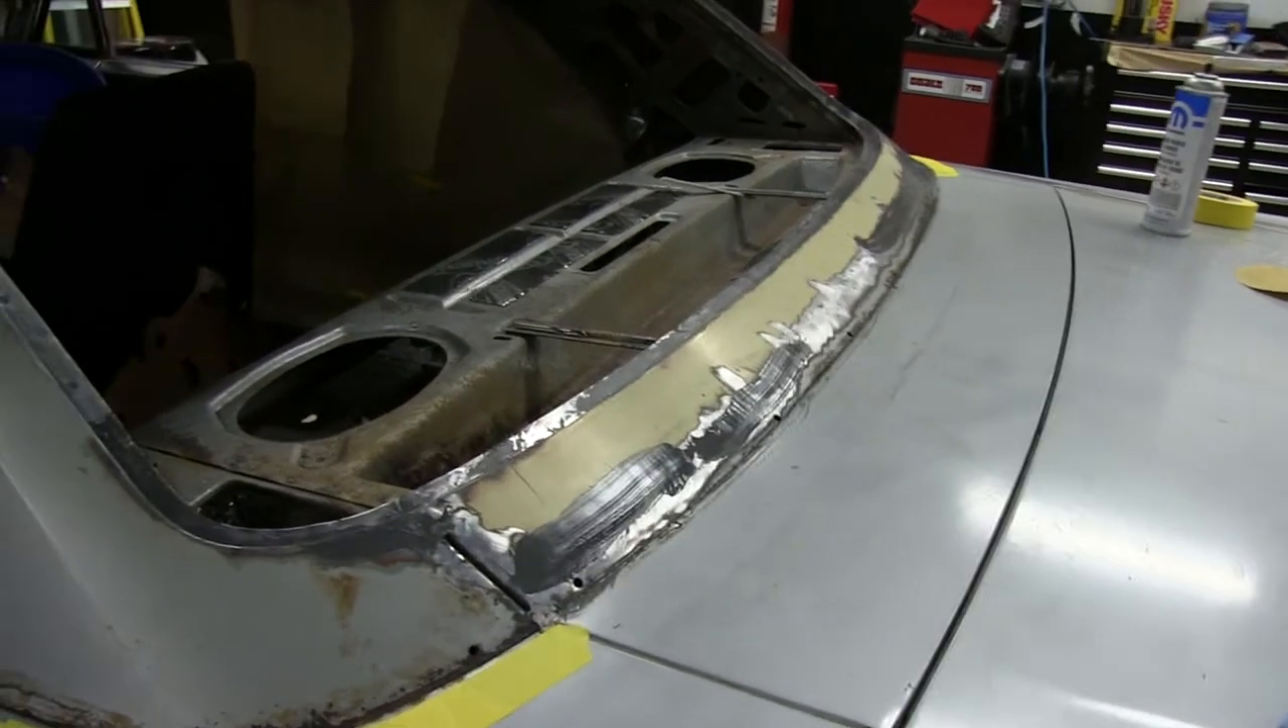Okay so as you can see the panel is all welded in.